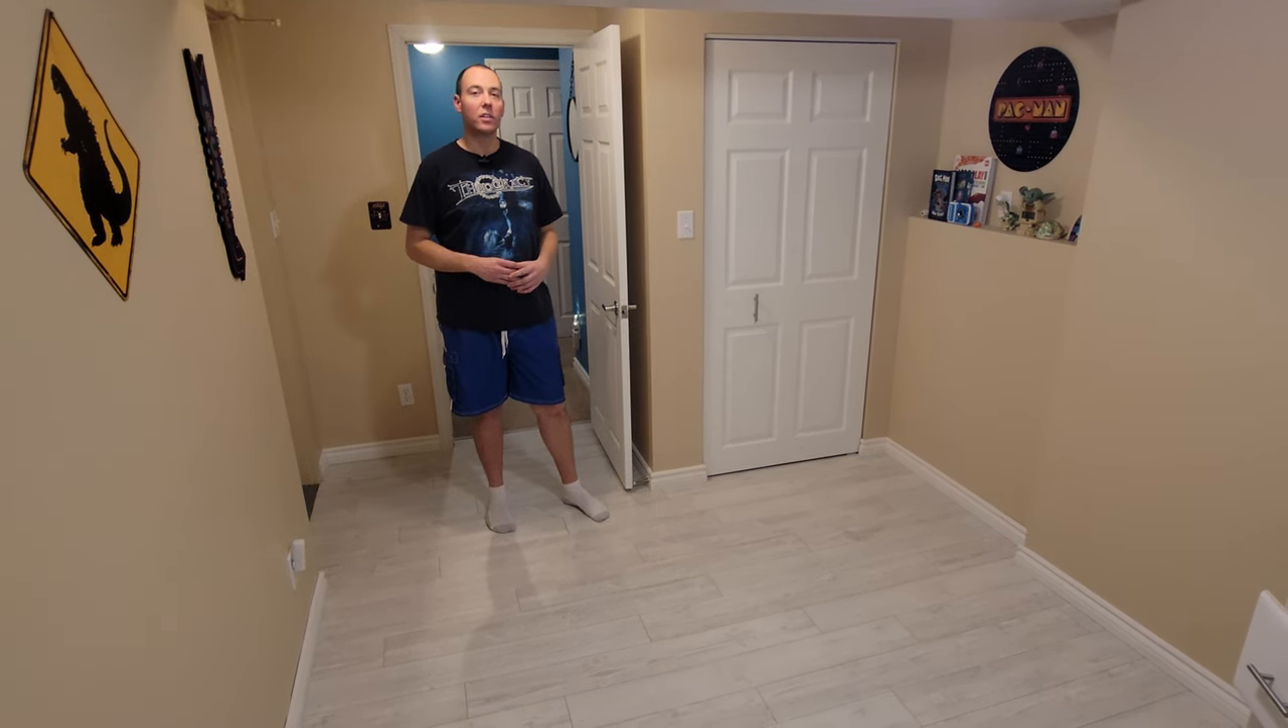I got the closet door reinstalled and this project is complete.